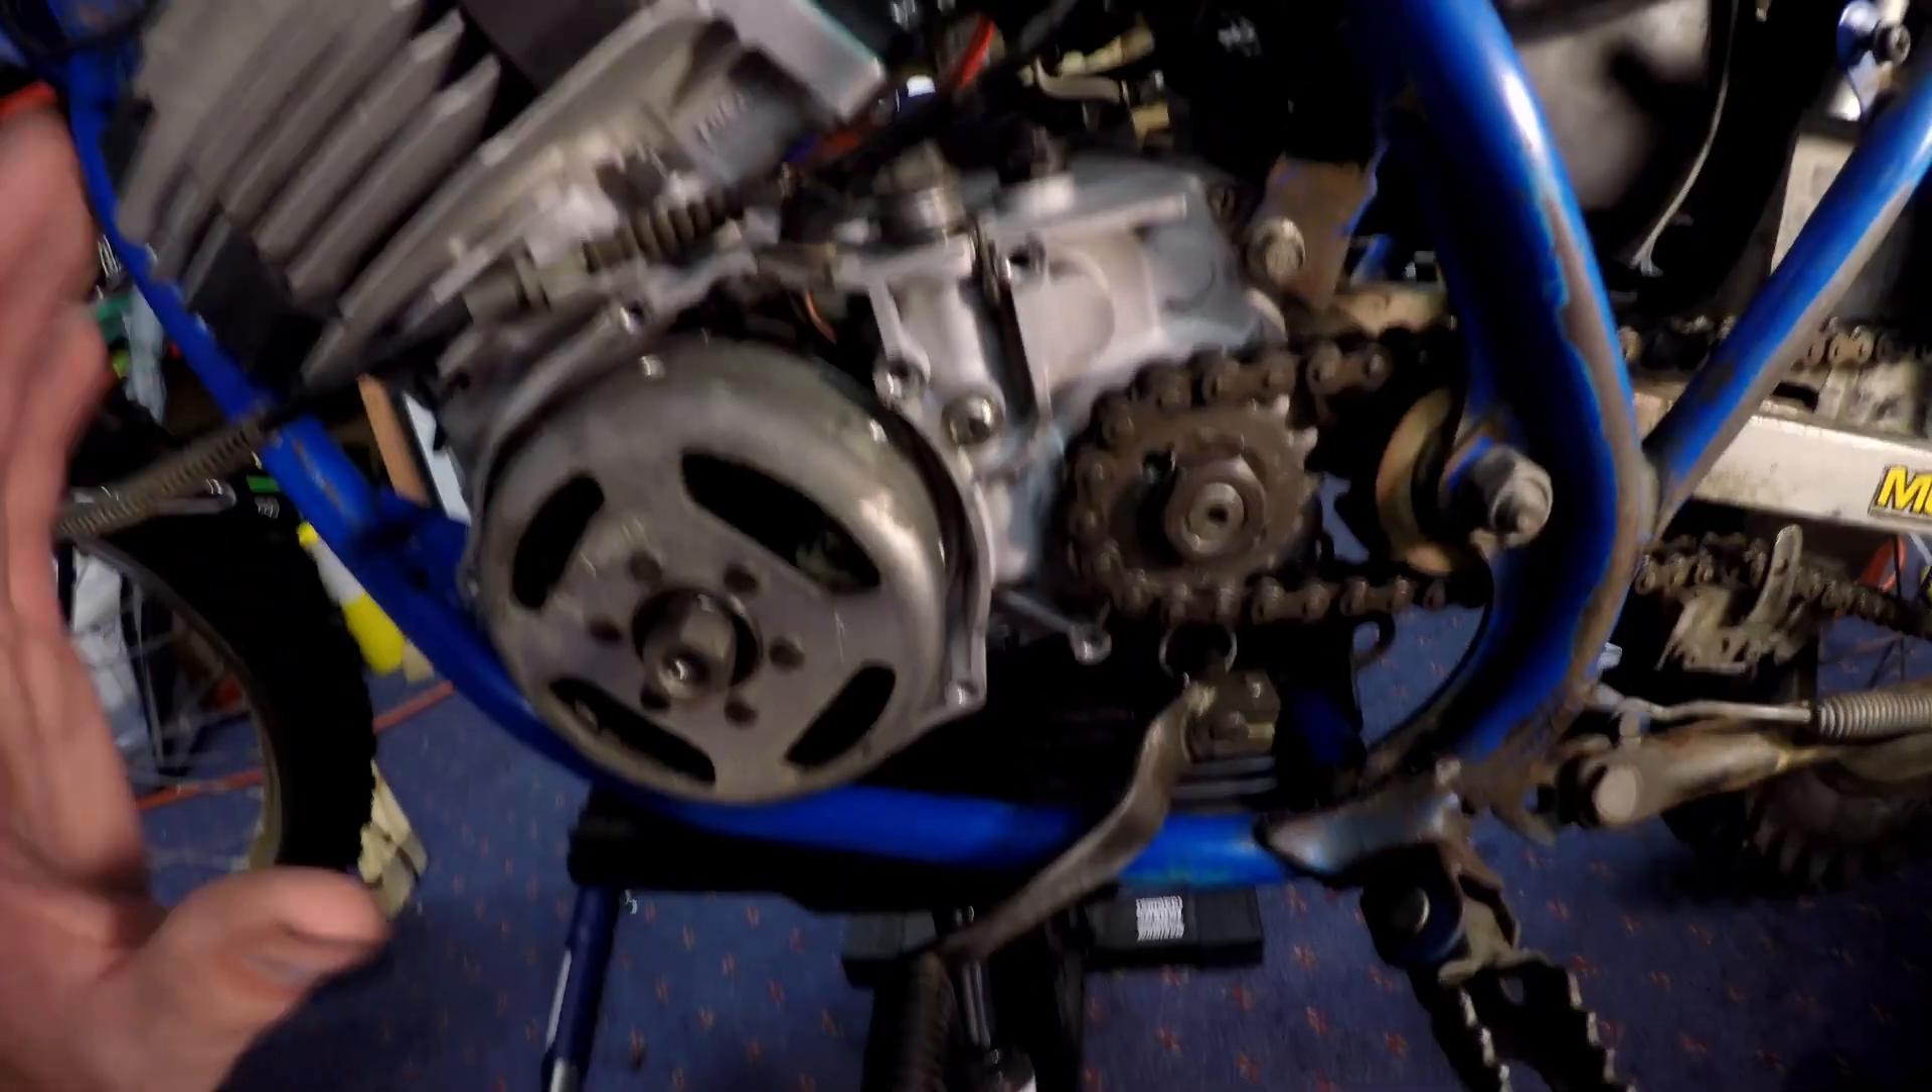And just off camera I've just fitted the chain in the front sprocket done the lock tab. So the left hand side of the motor is completely done I'm just going to chuck on our cover.